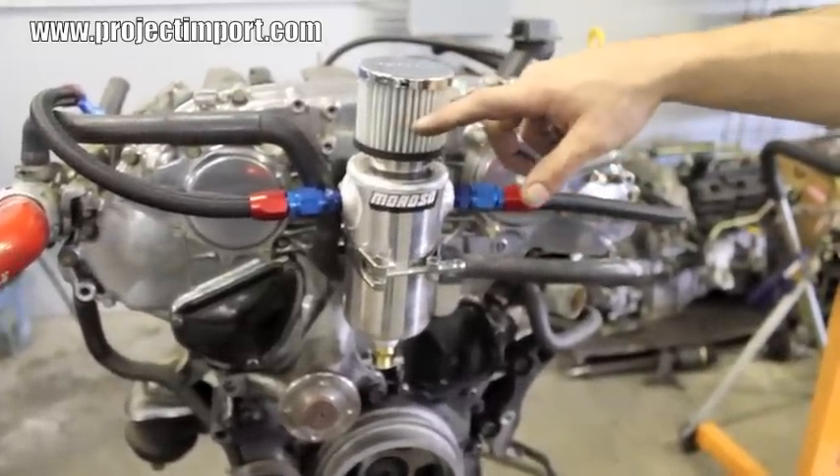Now with the crankcase ventilation fully installed, you can see that you have both valve covers breathing through the catch can through the air filter.